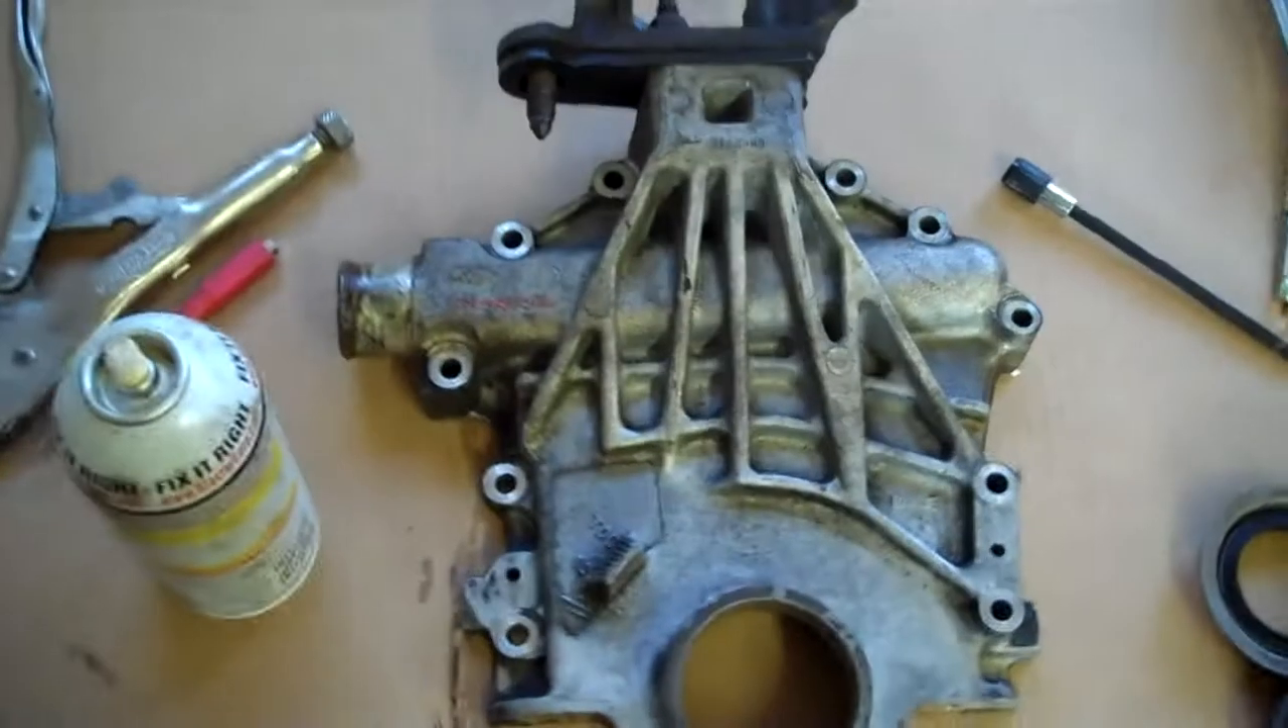So I got my old timing cover off.